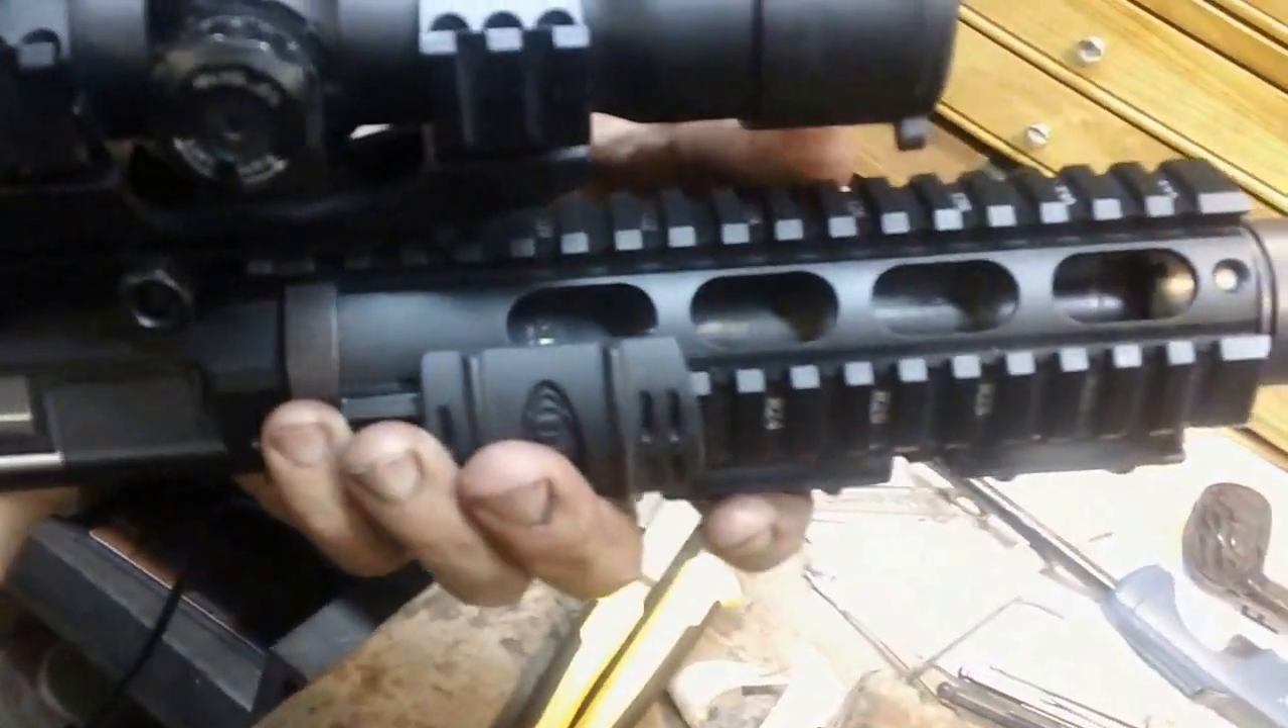And we've got the whole rail back on.